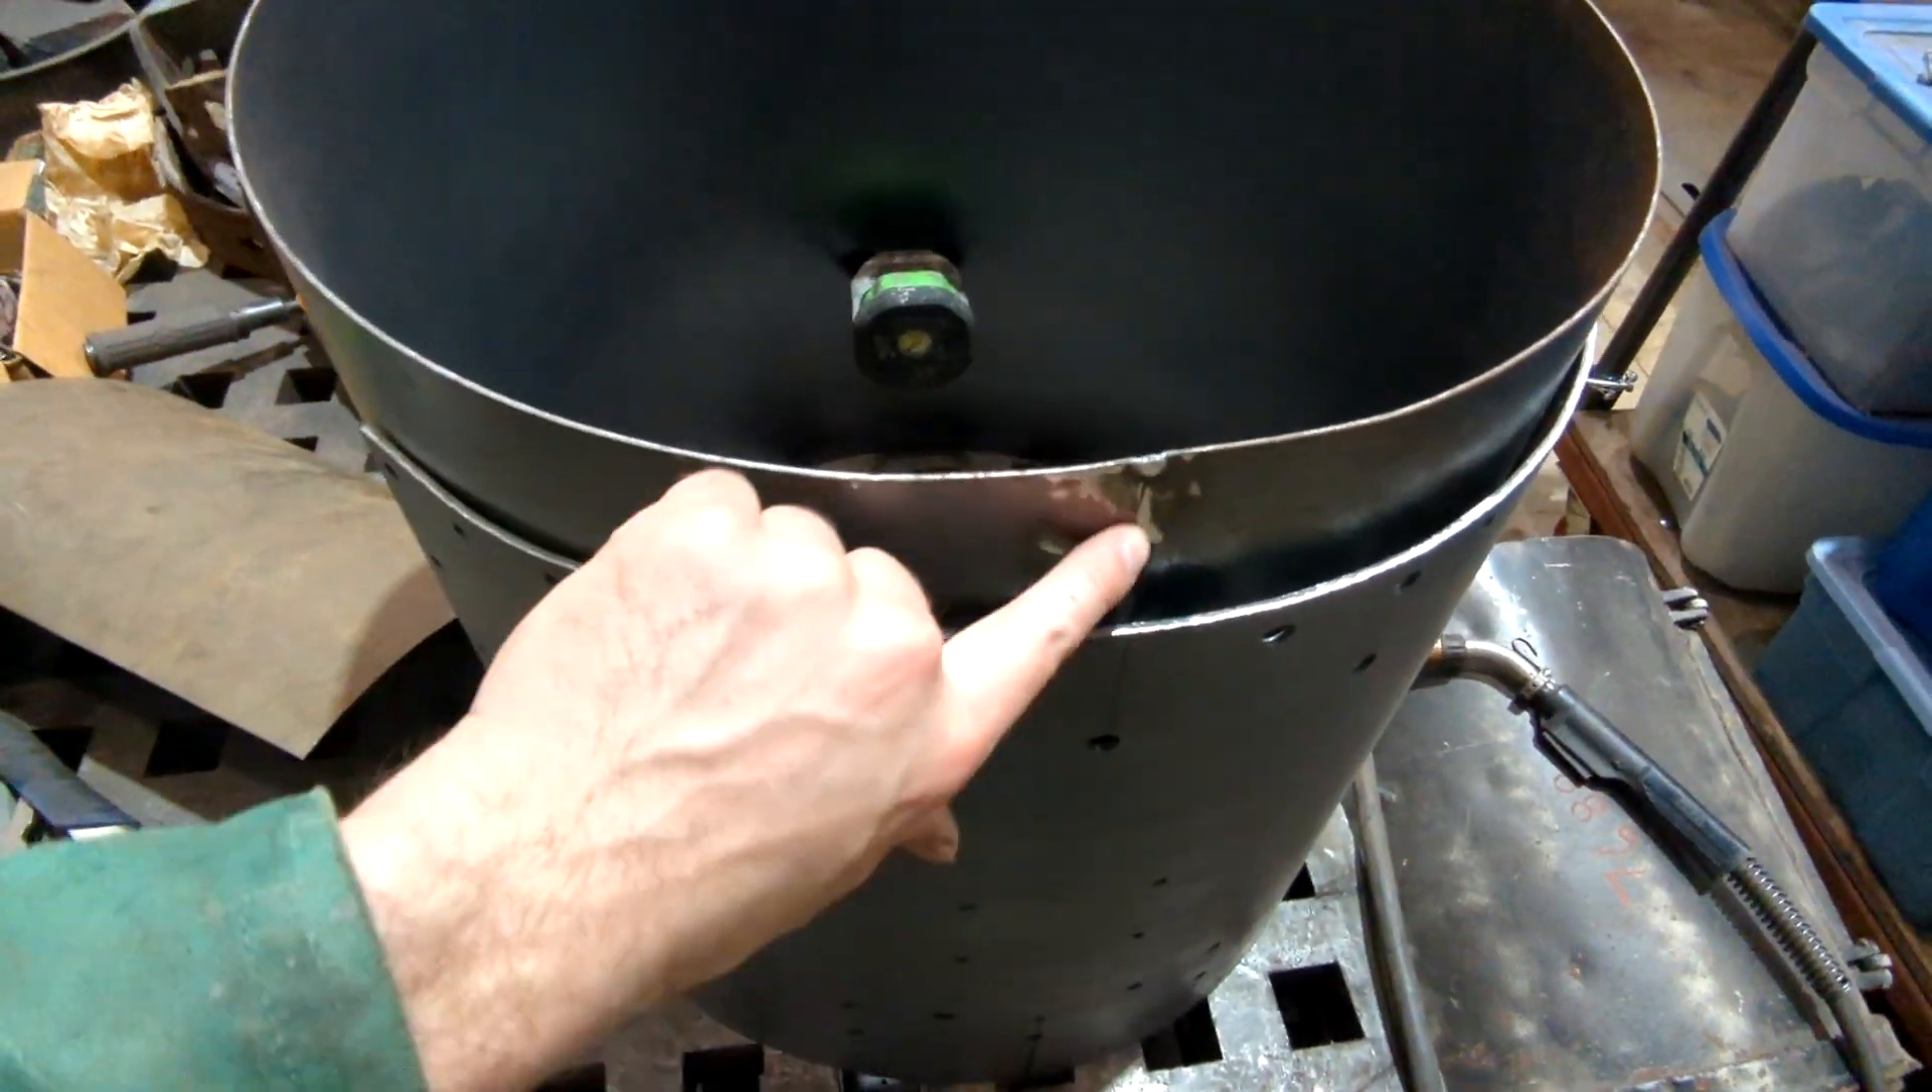So I have the barrel here with the outer part that we made last video and you can see there's a gap here.